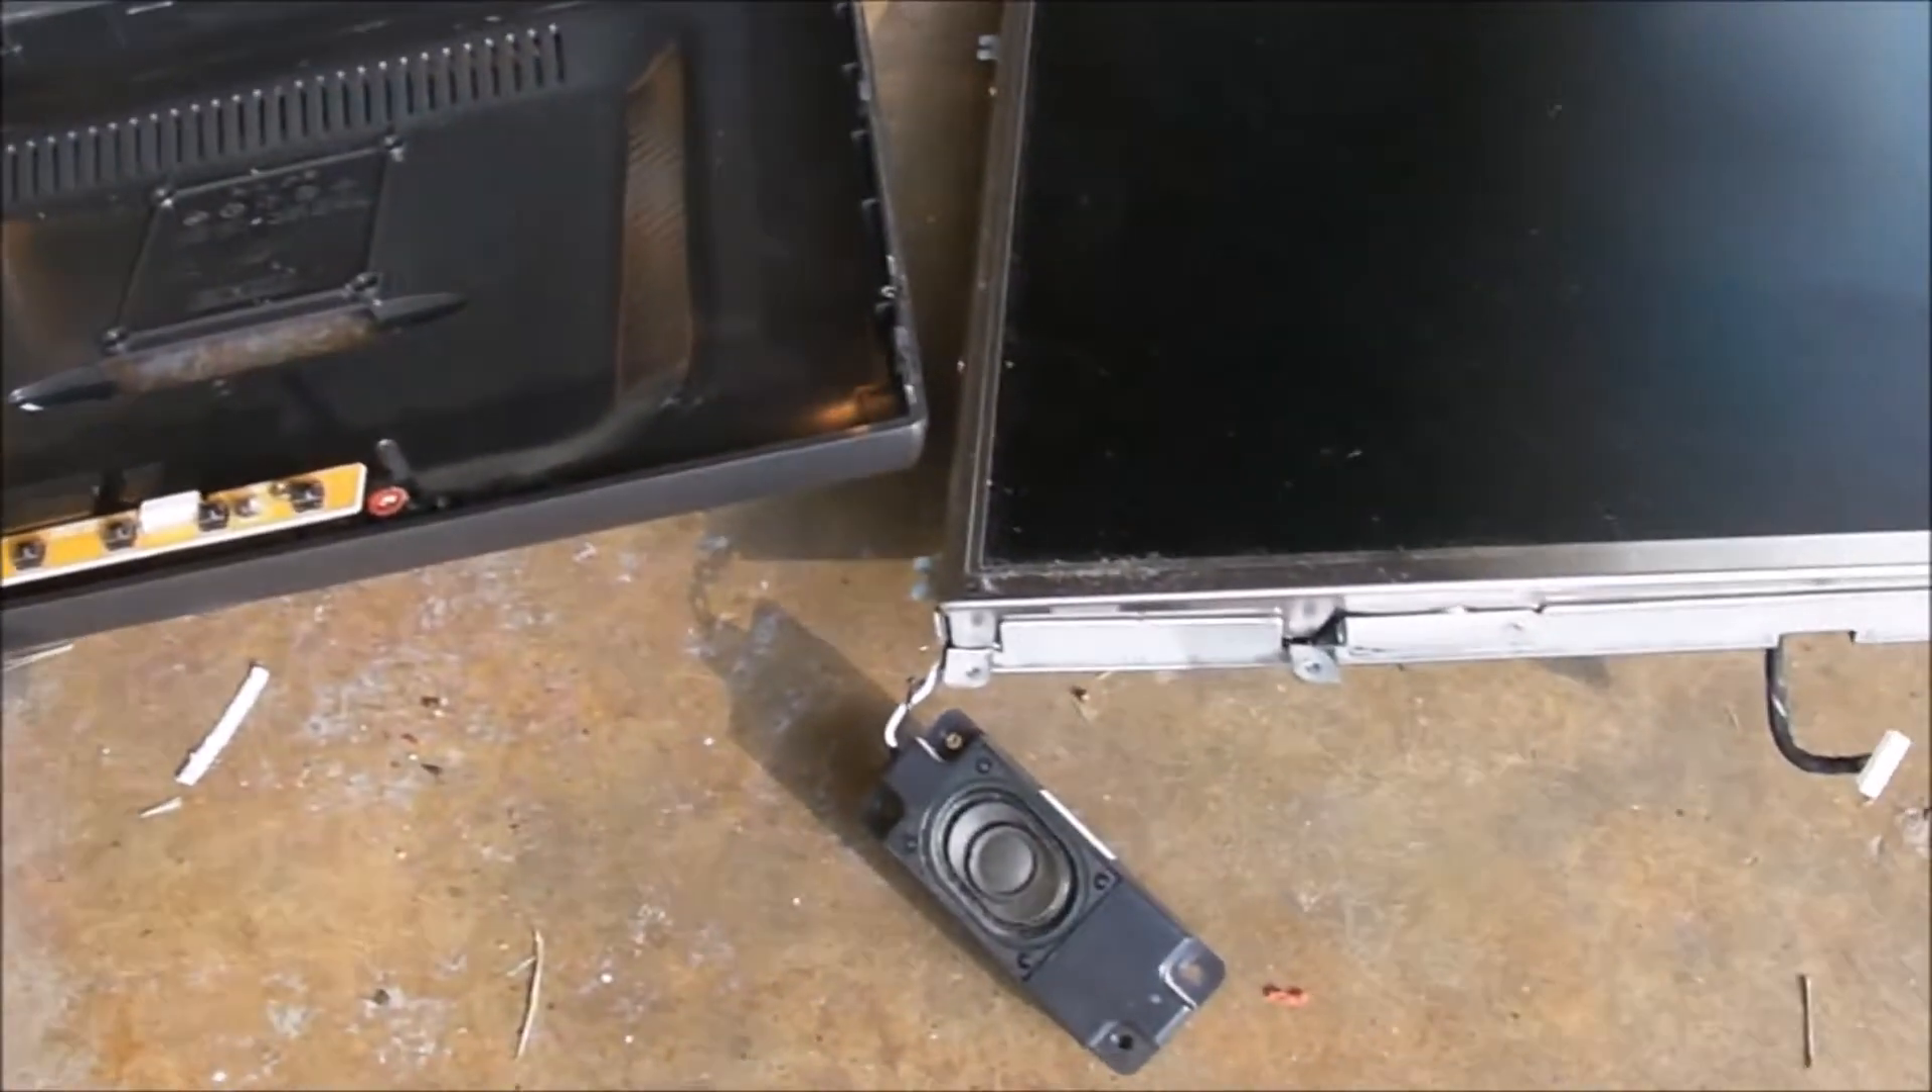Okay, so there we go, we've got the screen and the speakers out of the case, which is out of the top.